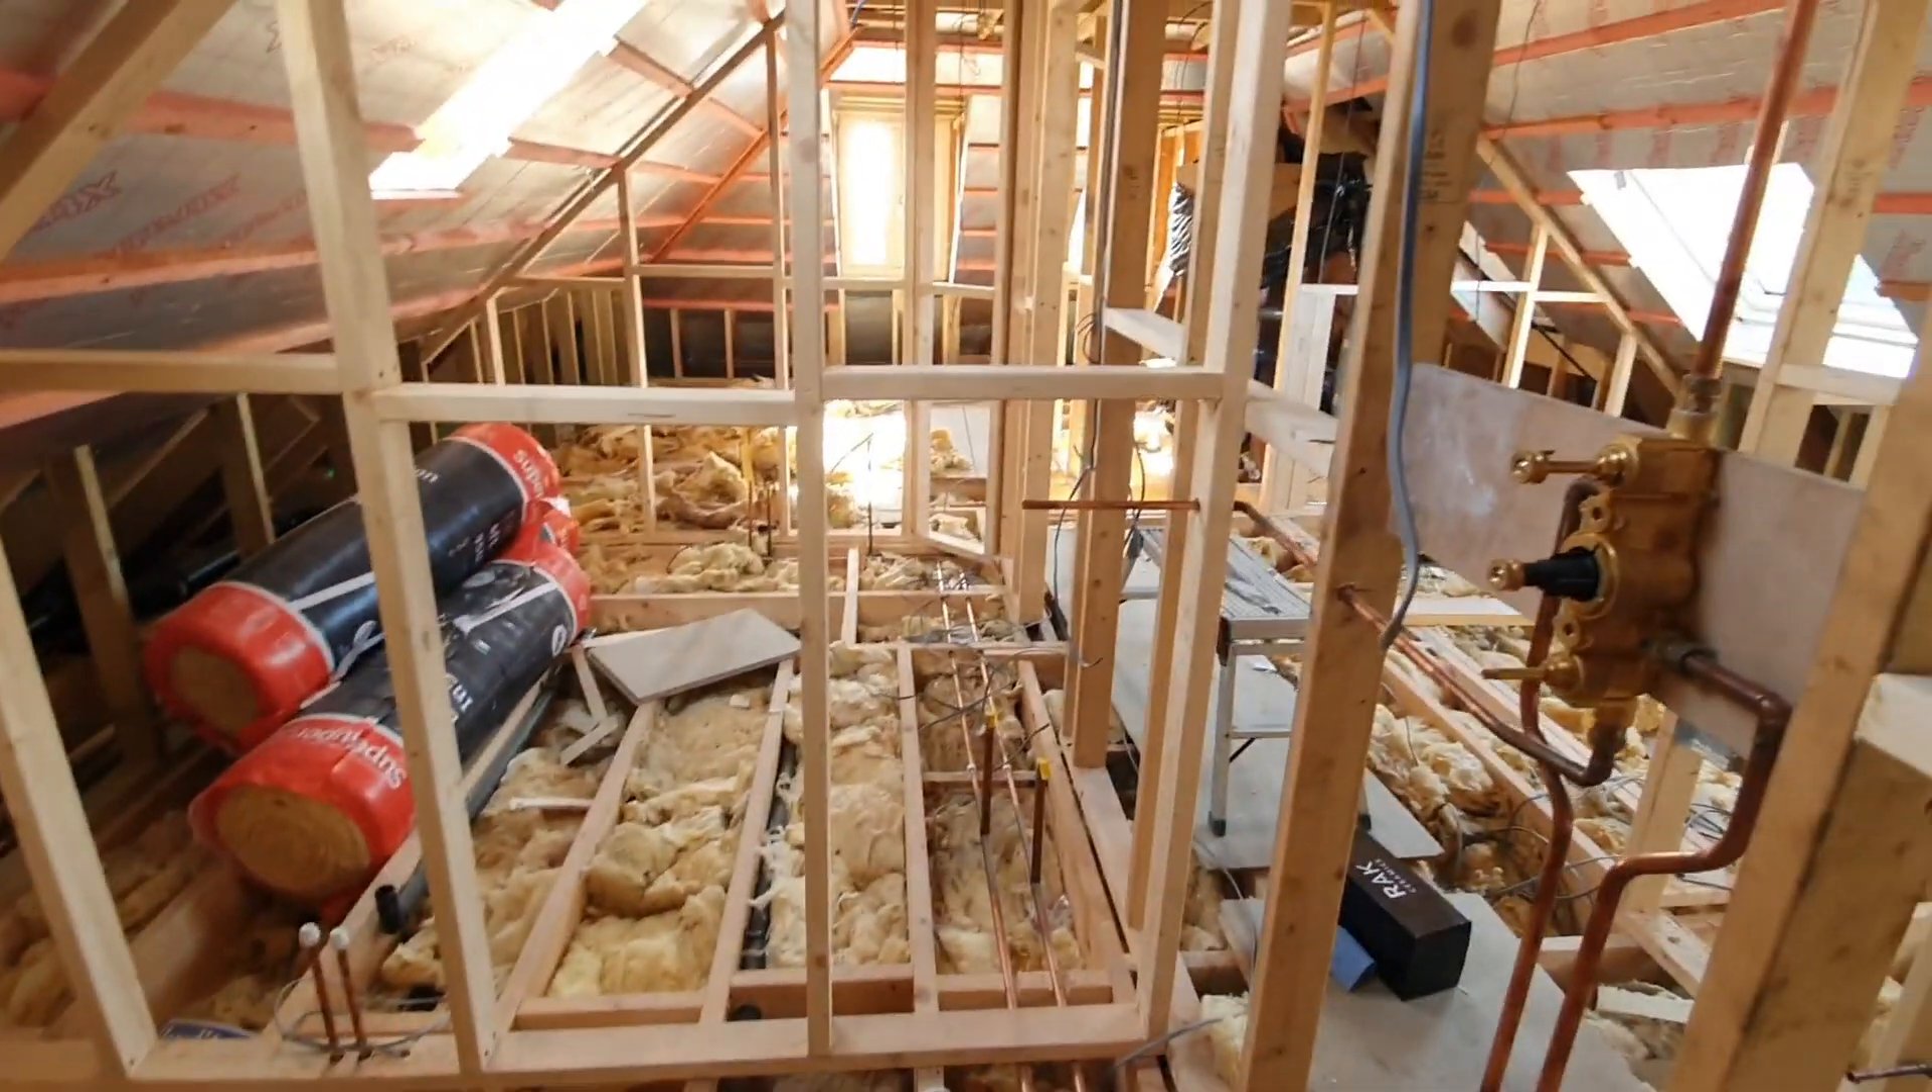Now they've got the studding up.